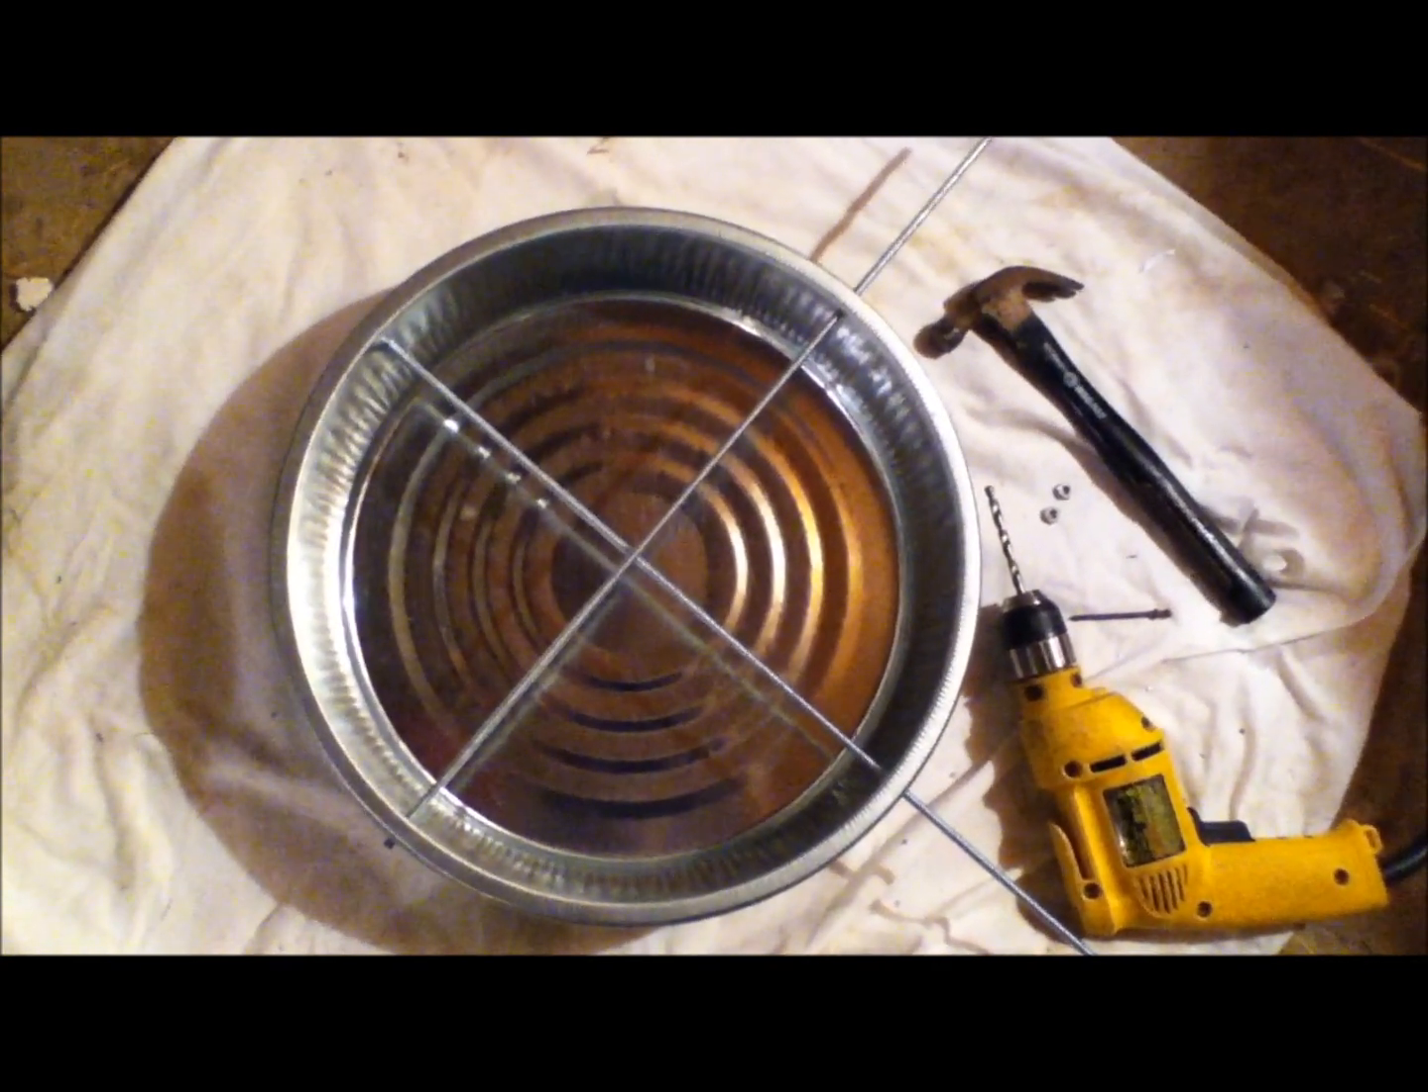Alright, I have the threaded rods through the bottom part, the 16 inch pan.